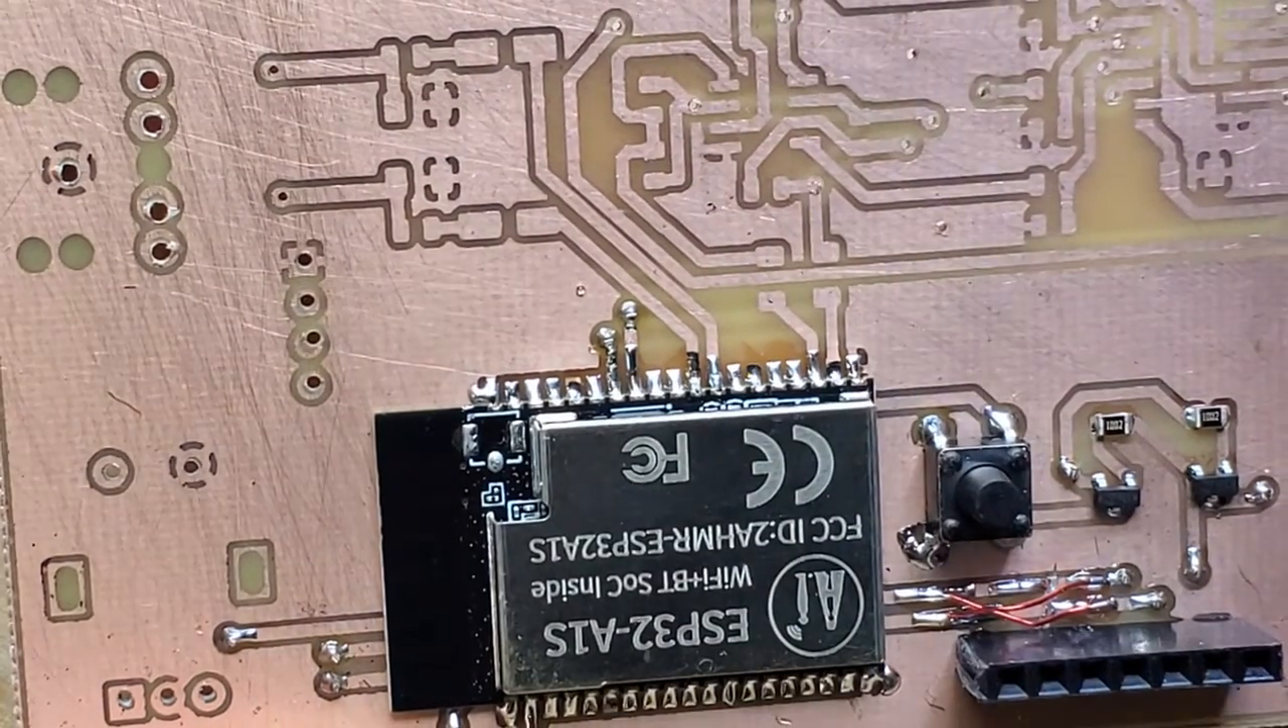Okay, so there, as you can see, the ESP32 is soldered down.